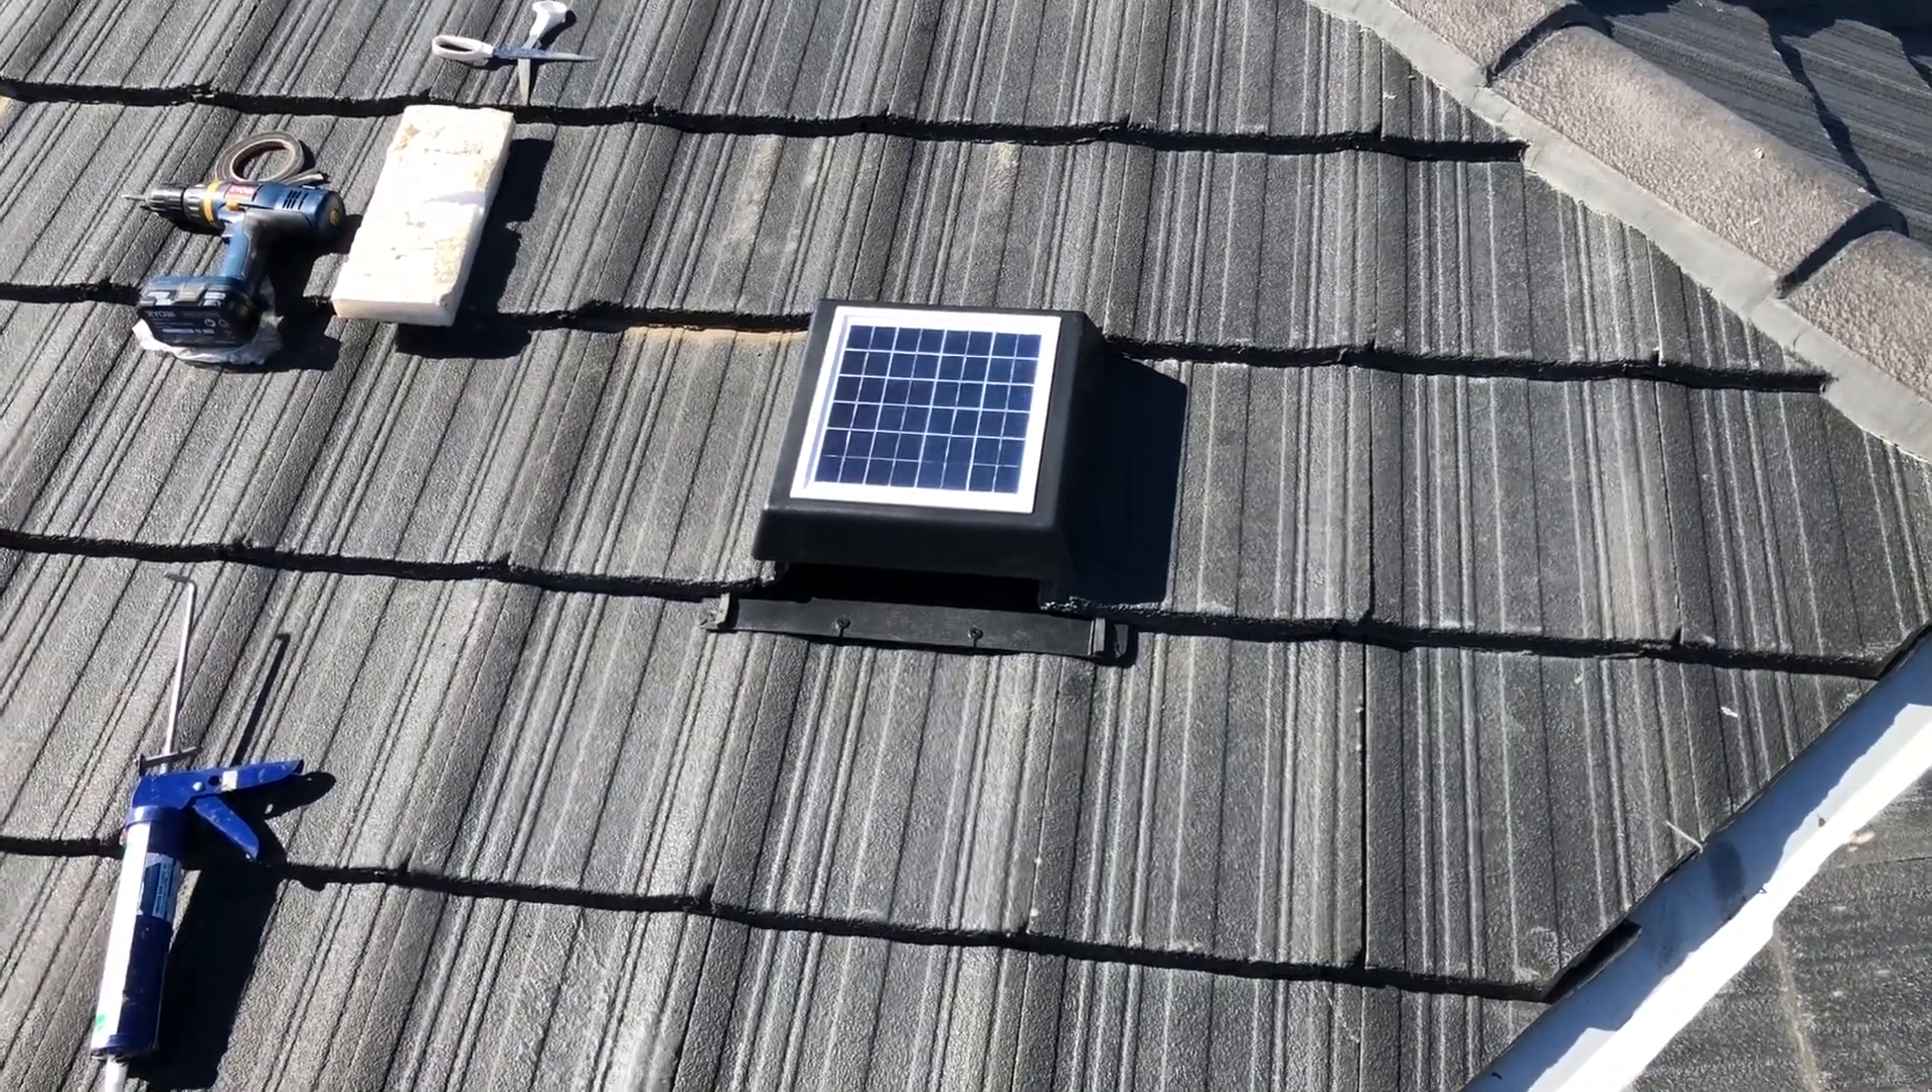And the little solar roof vent is there. Really low, slim, looks fantastic.